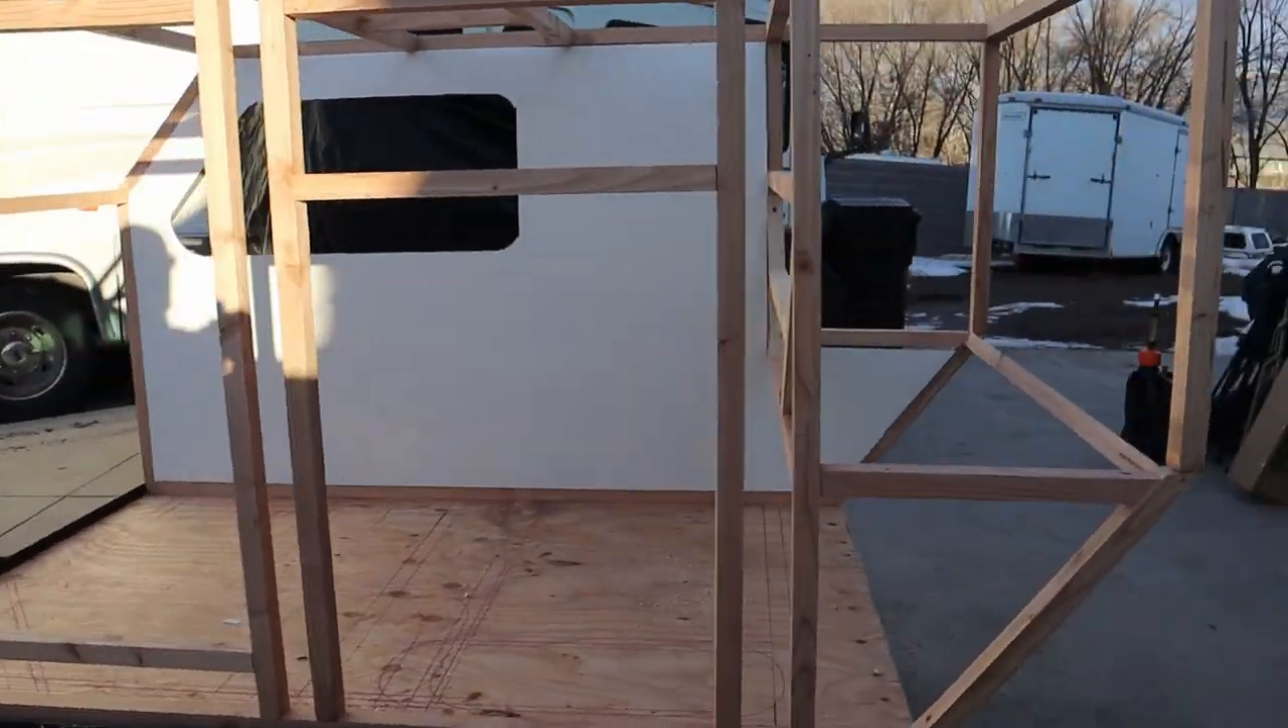We've got the uh most of the frame most of the framing done.